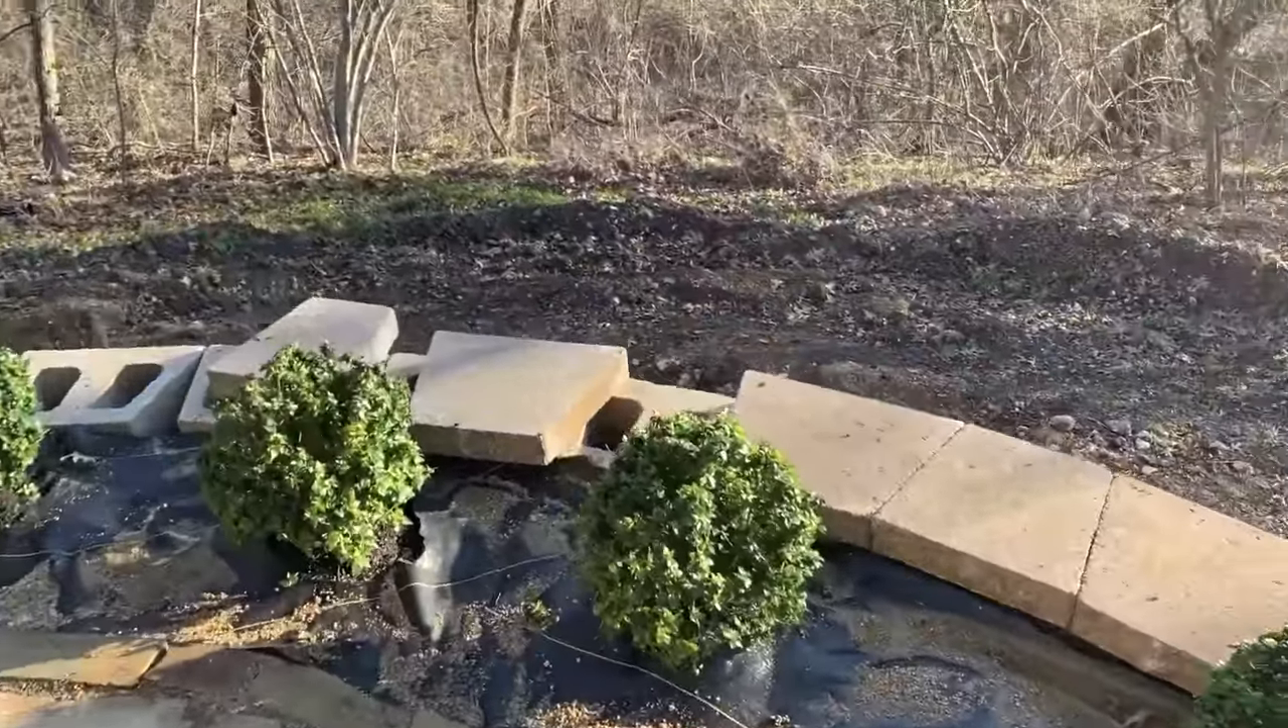We got to finish the caps for the retaining wall. We ran out of caps.